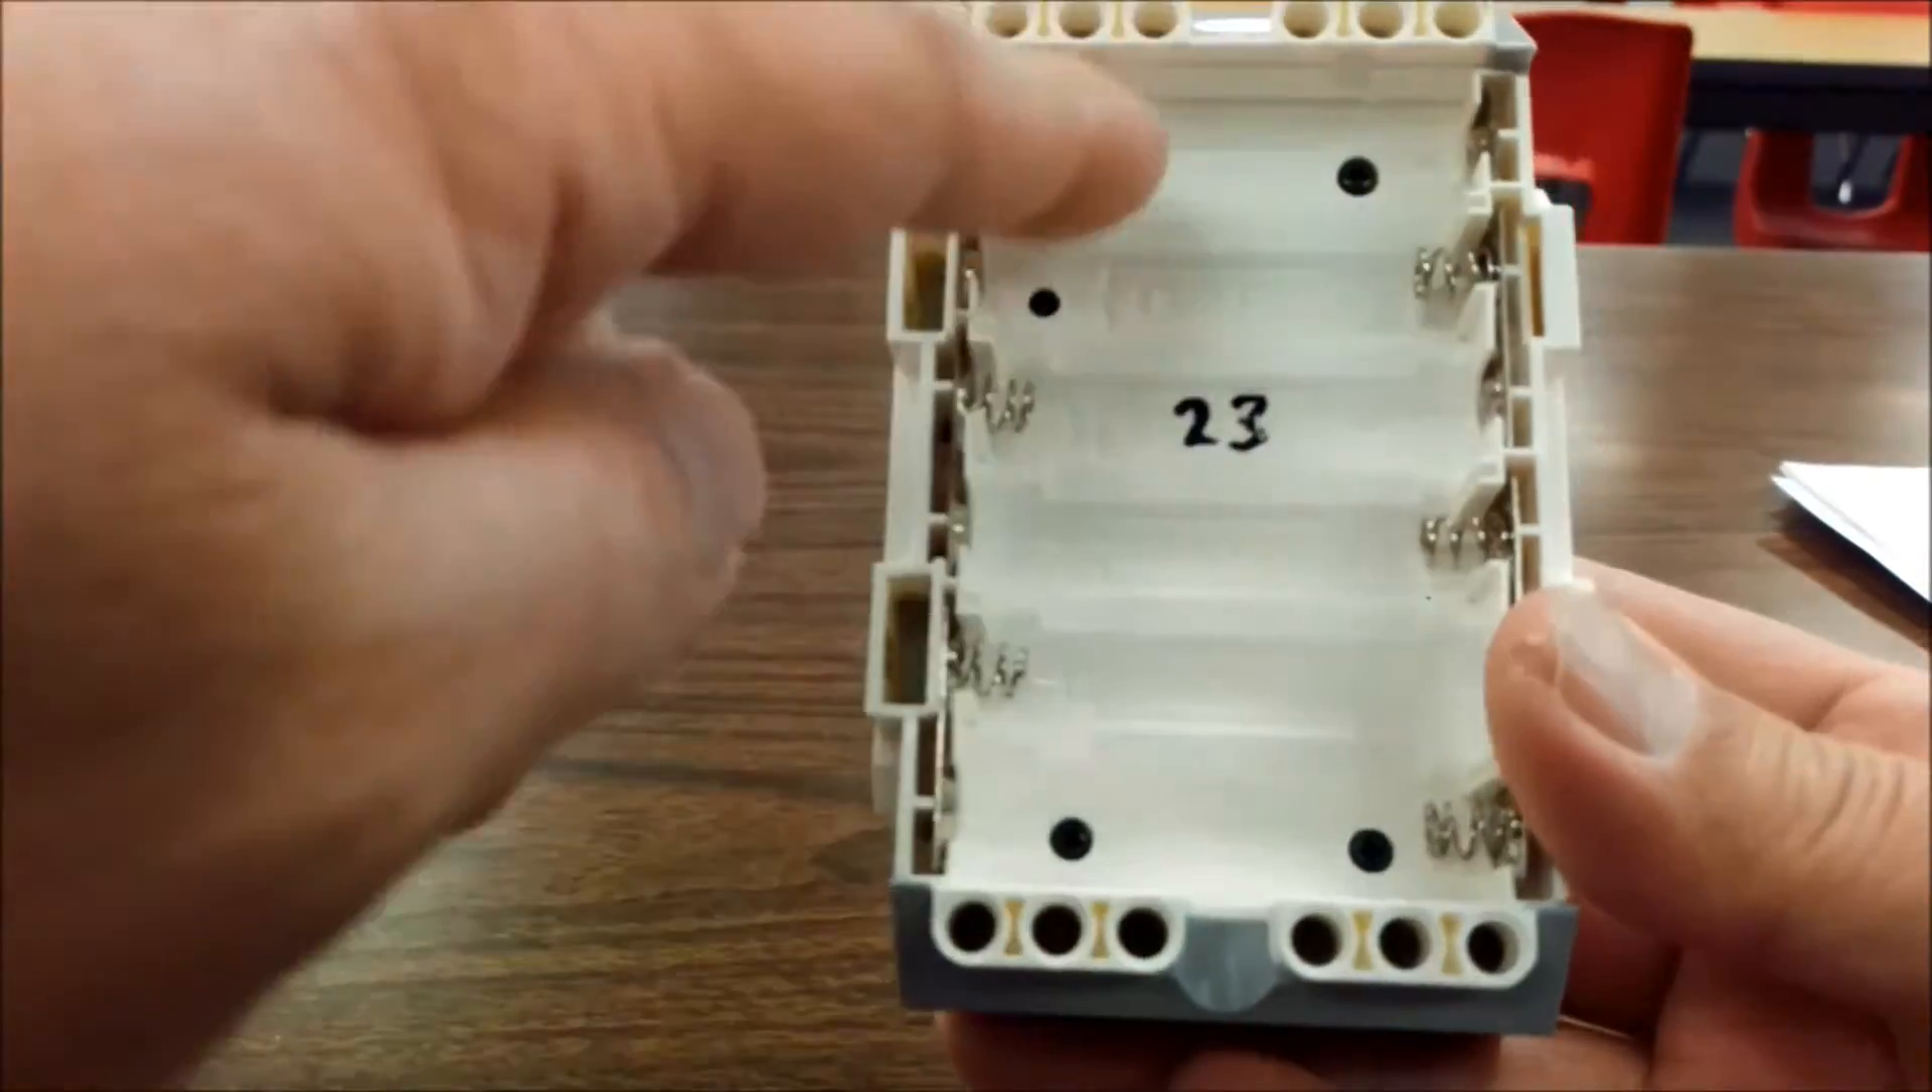Okay so I've taken the battery off.